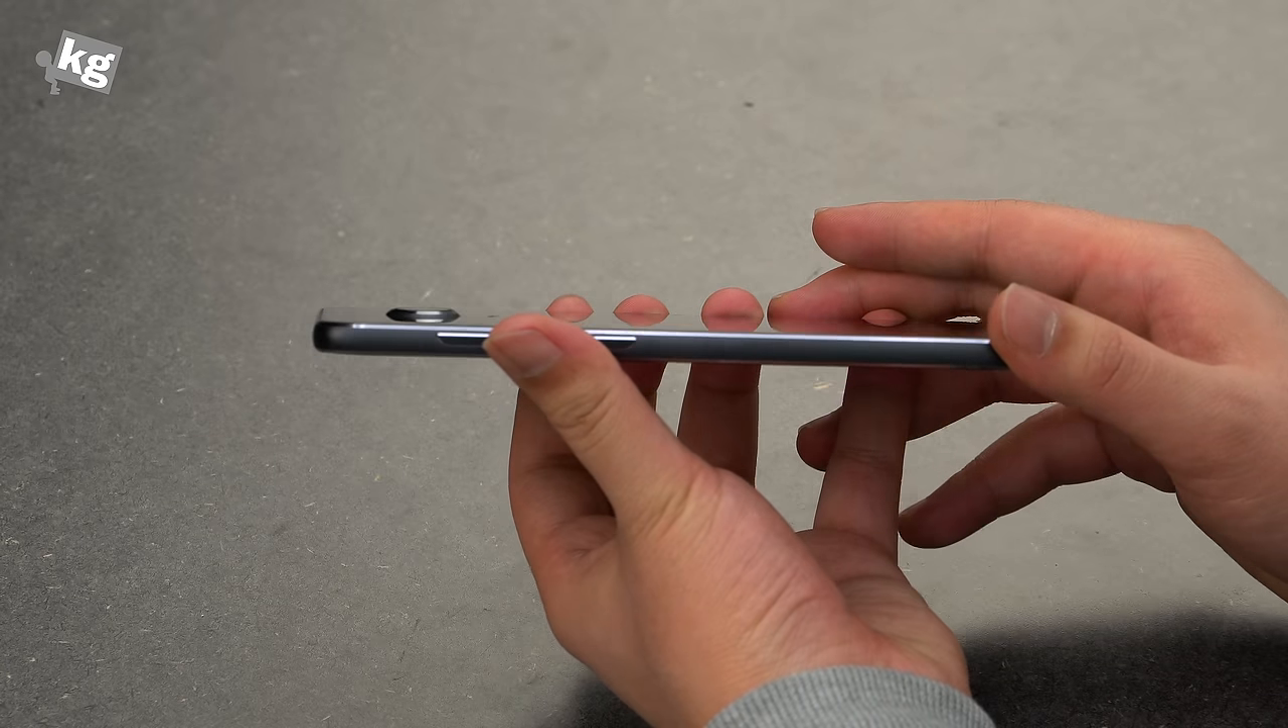It is protruding a little. There is a little bit of camera bump.